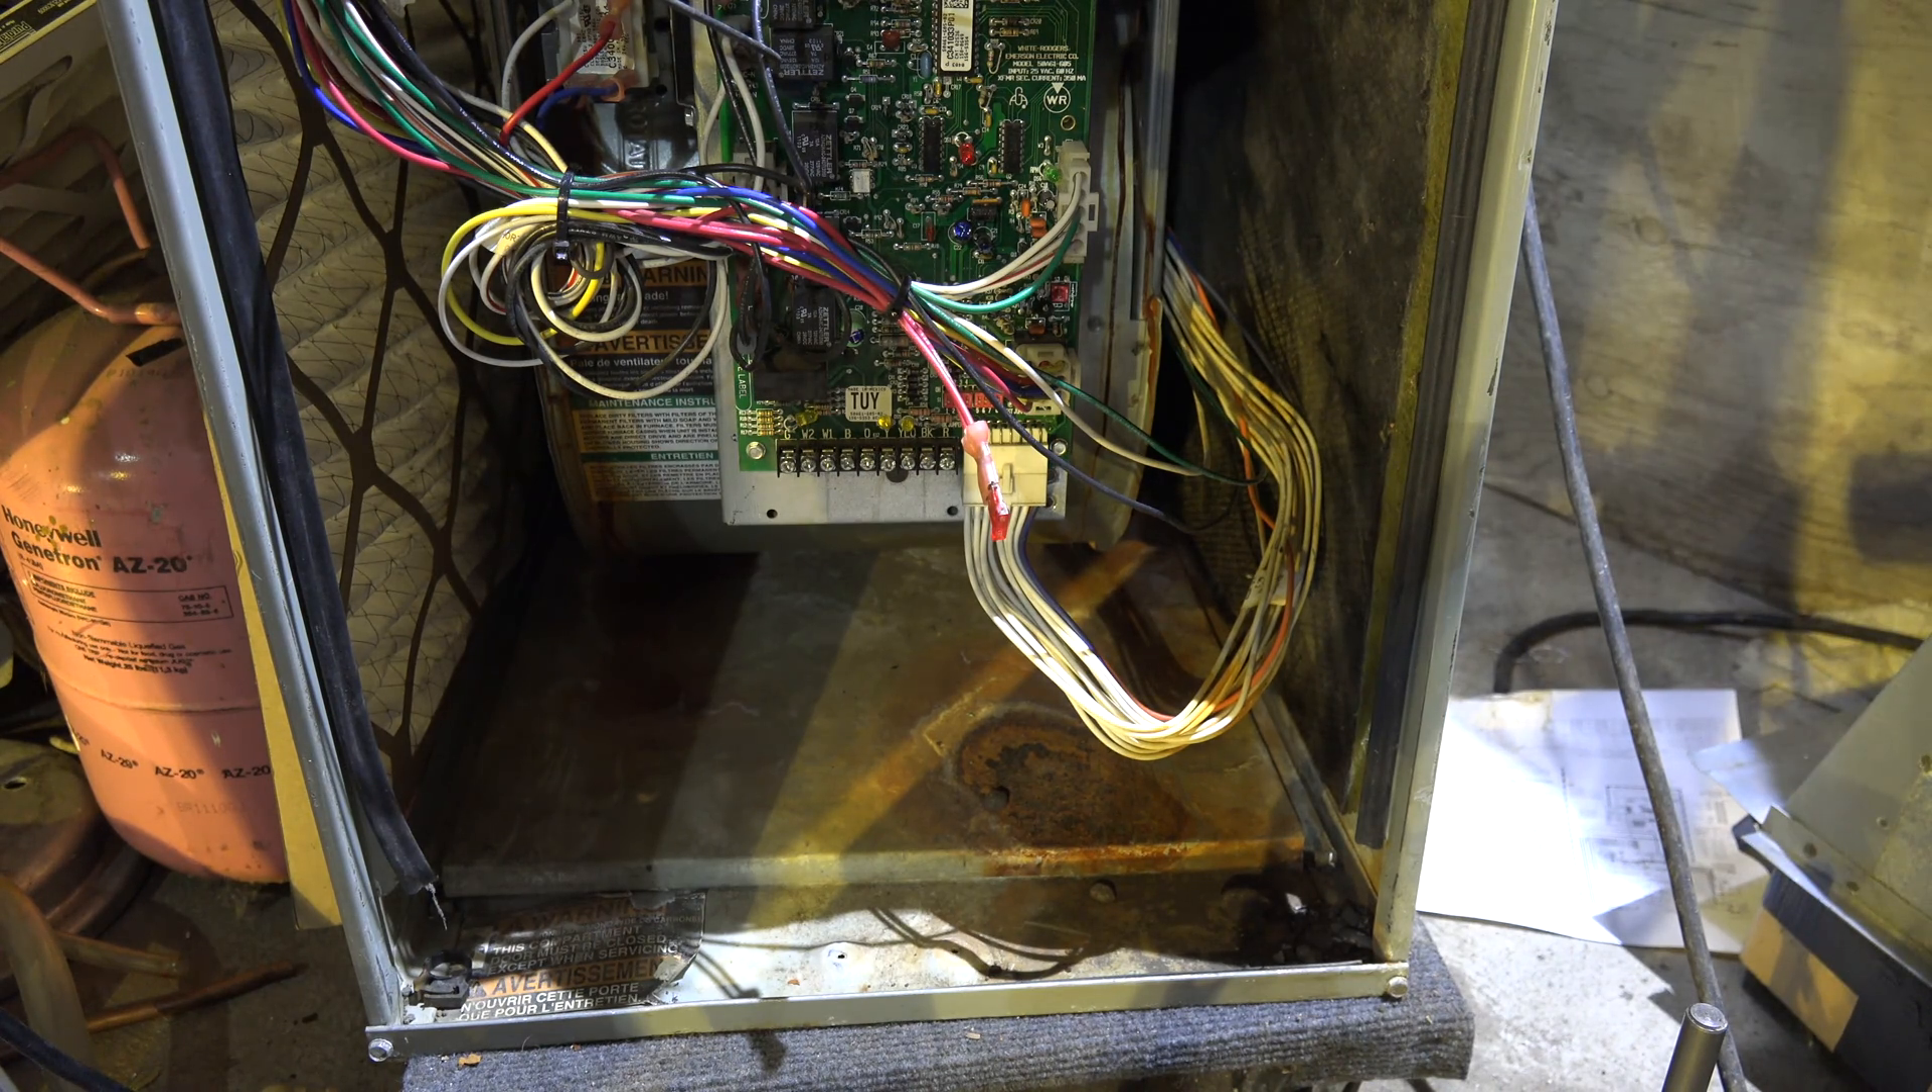I've got the bottom cover off this furnace so you can see in there.